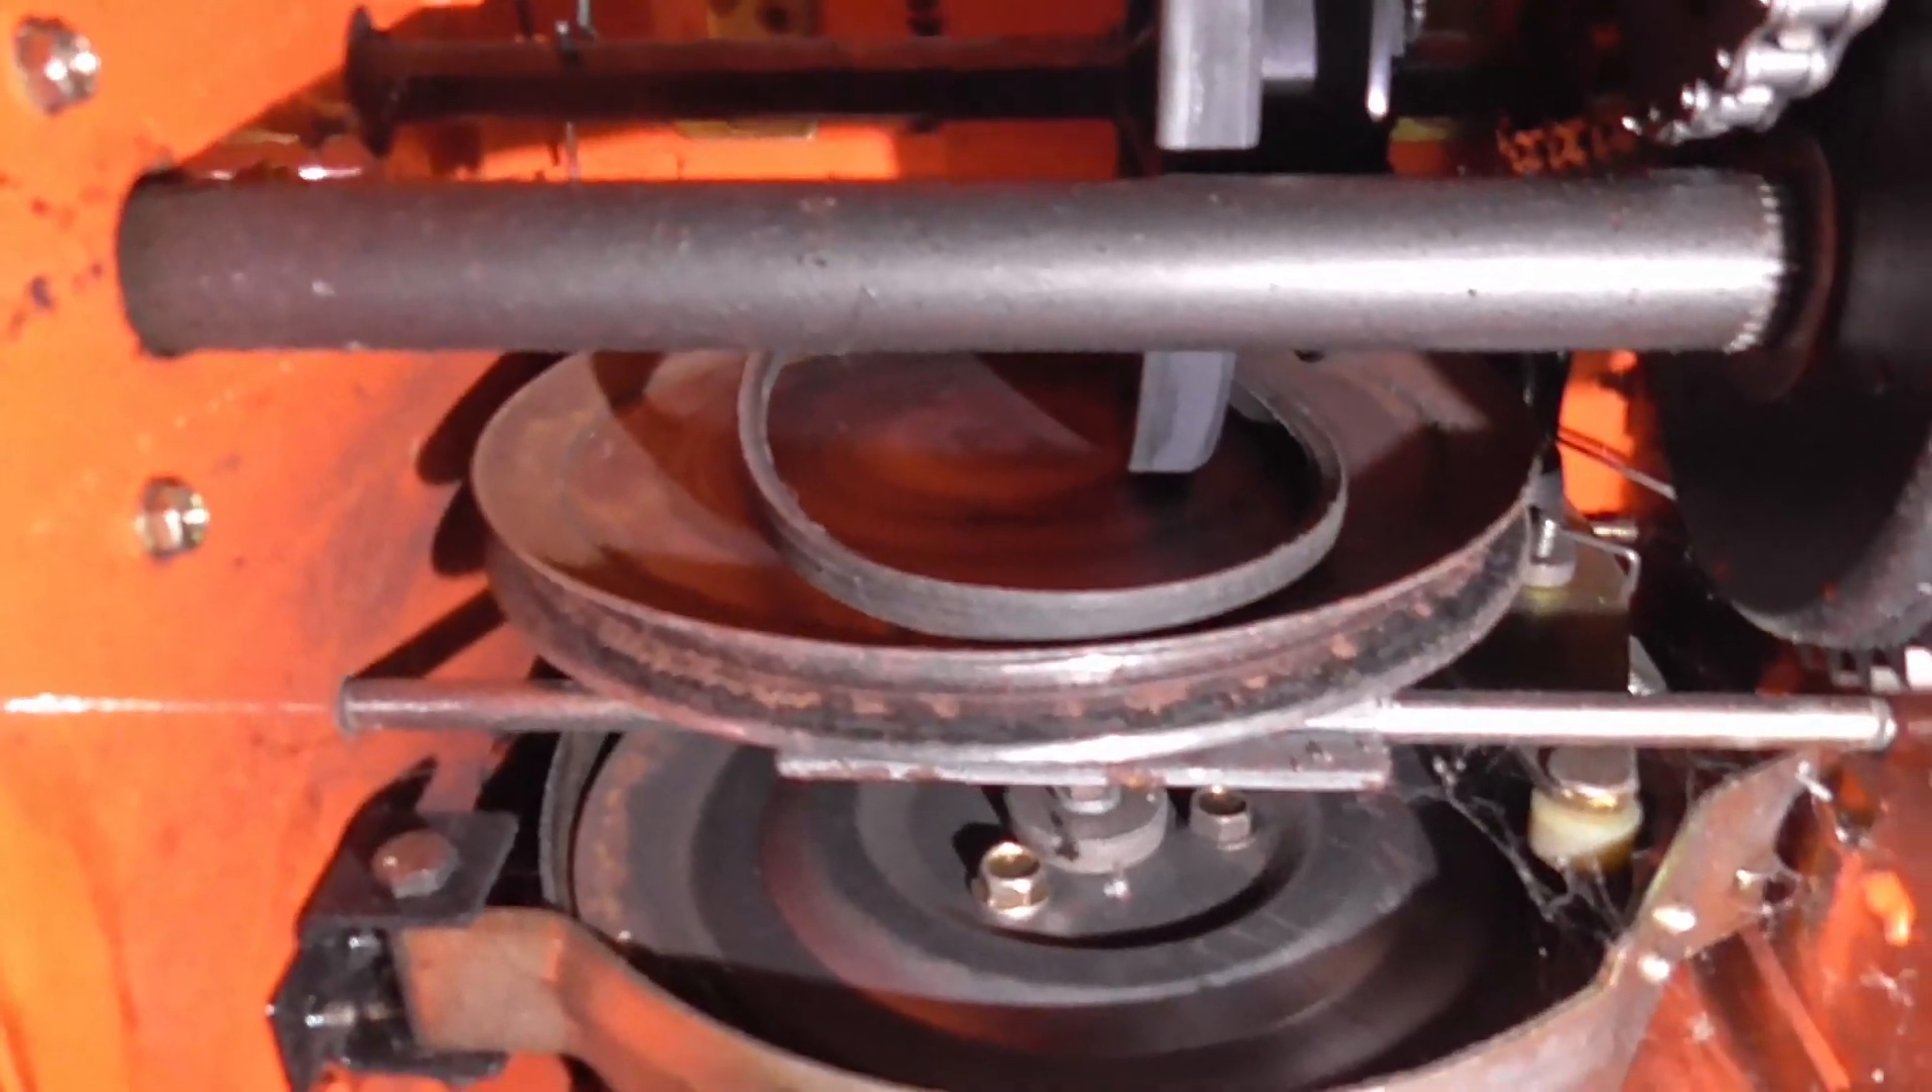Oh, actually that must be the drive belt. It's totally off the pulley.